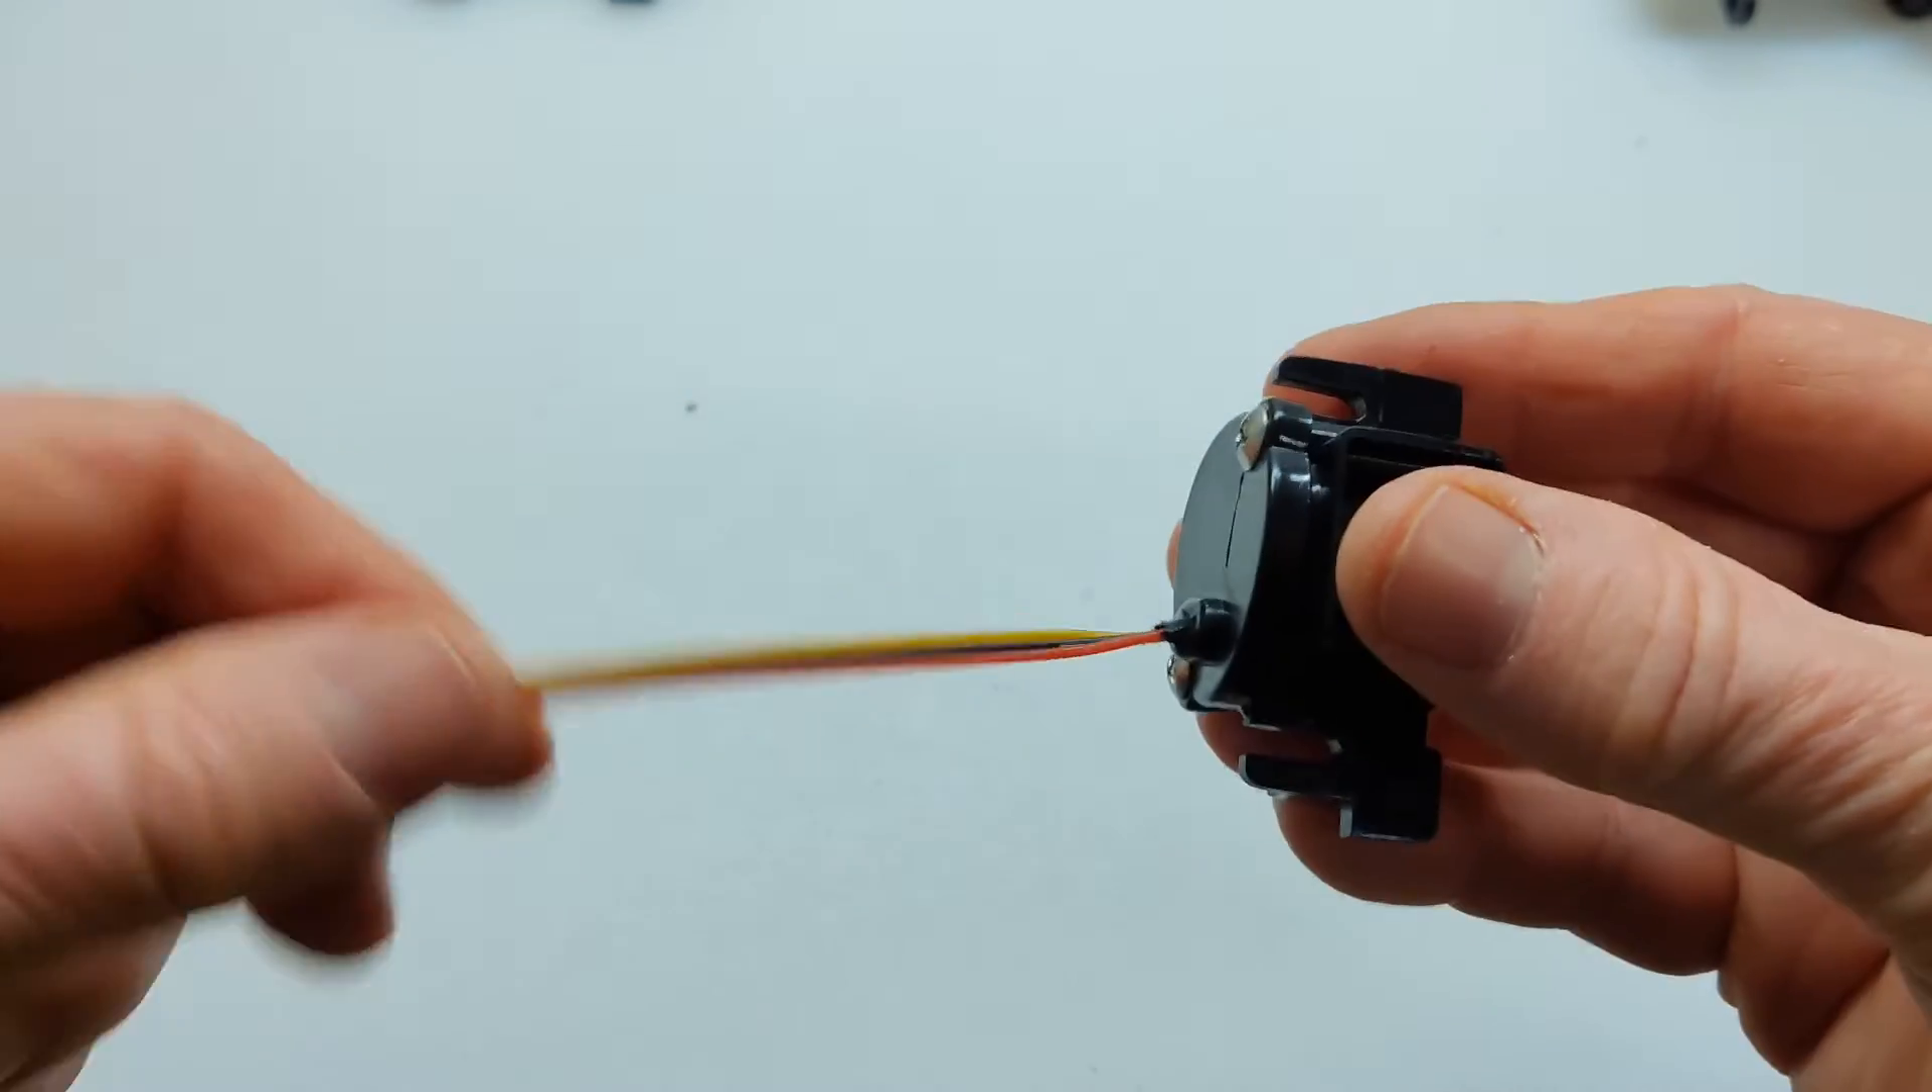Okay, so this is the potentiometer removed from the Haswing.